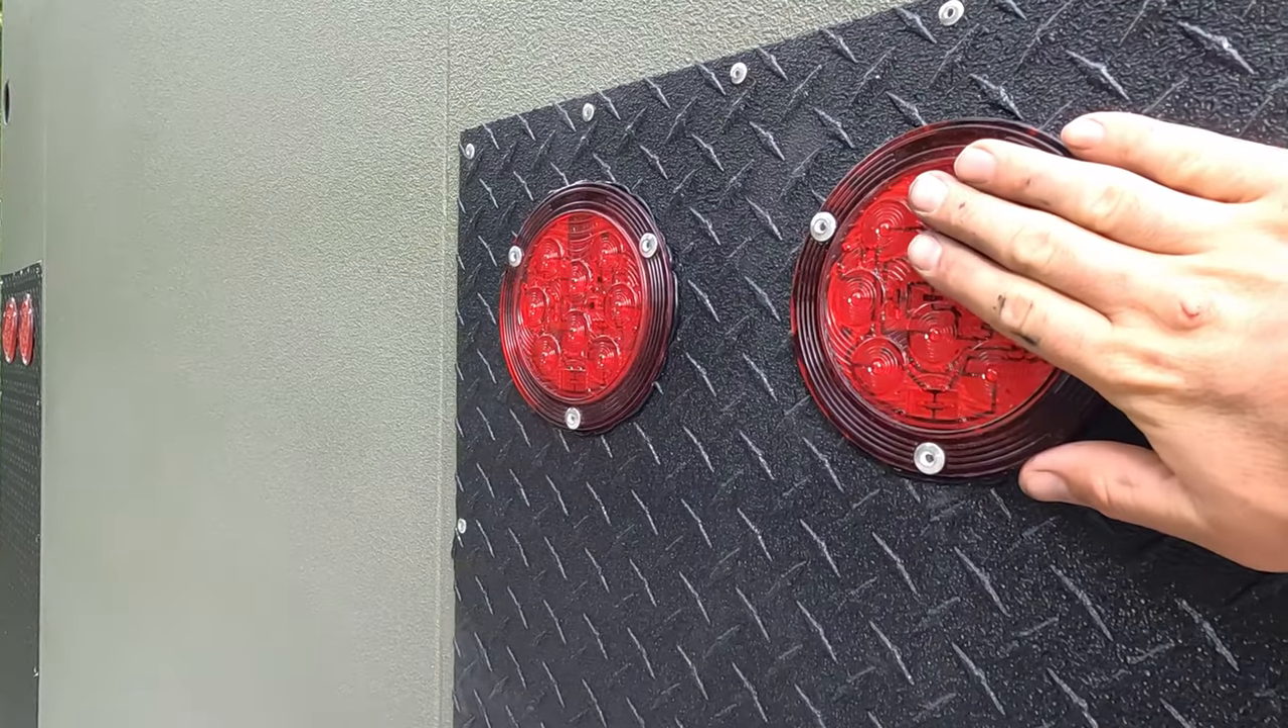Got this all riveted and seamed. We've got our lights riveted and sealed up.